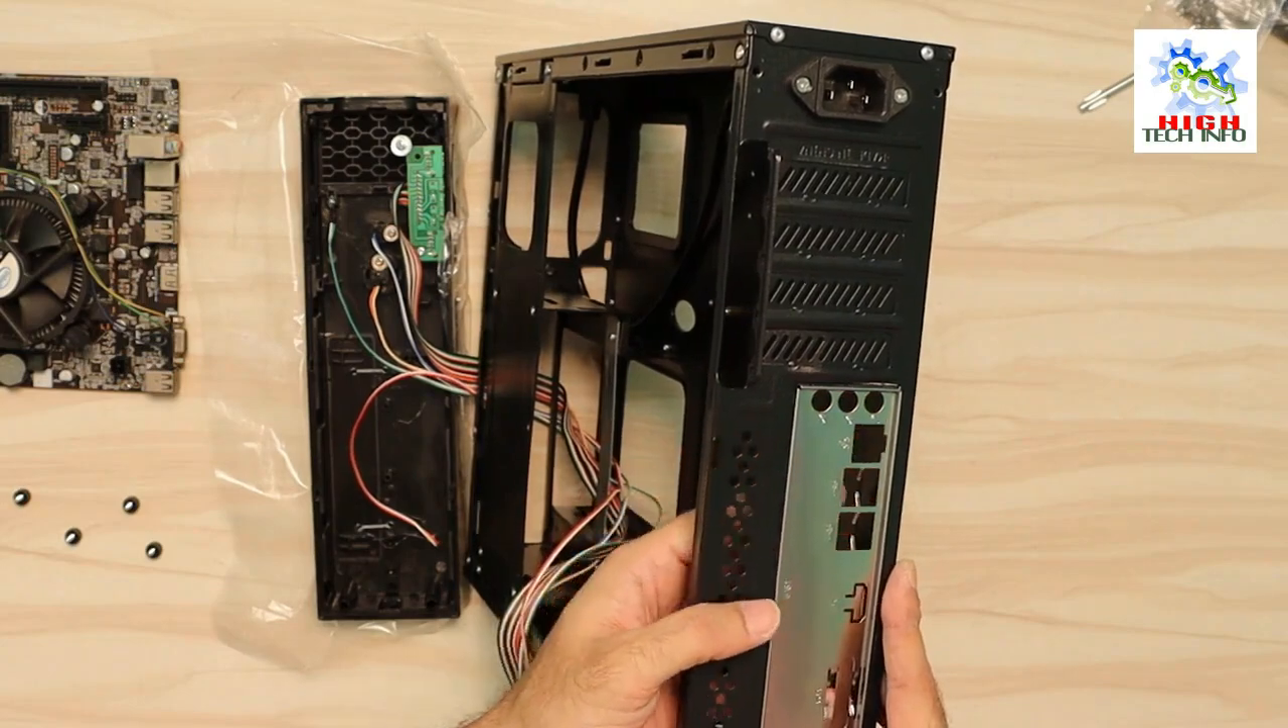यह I .O .Plate motherboard के साथ ही मिलती है तो हमने इस I .O .Plate को लगा लिया है cabinet में।